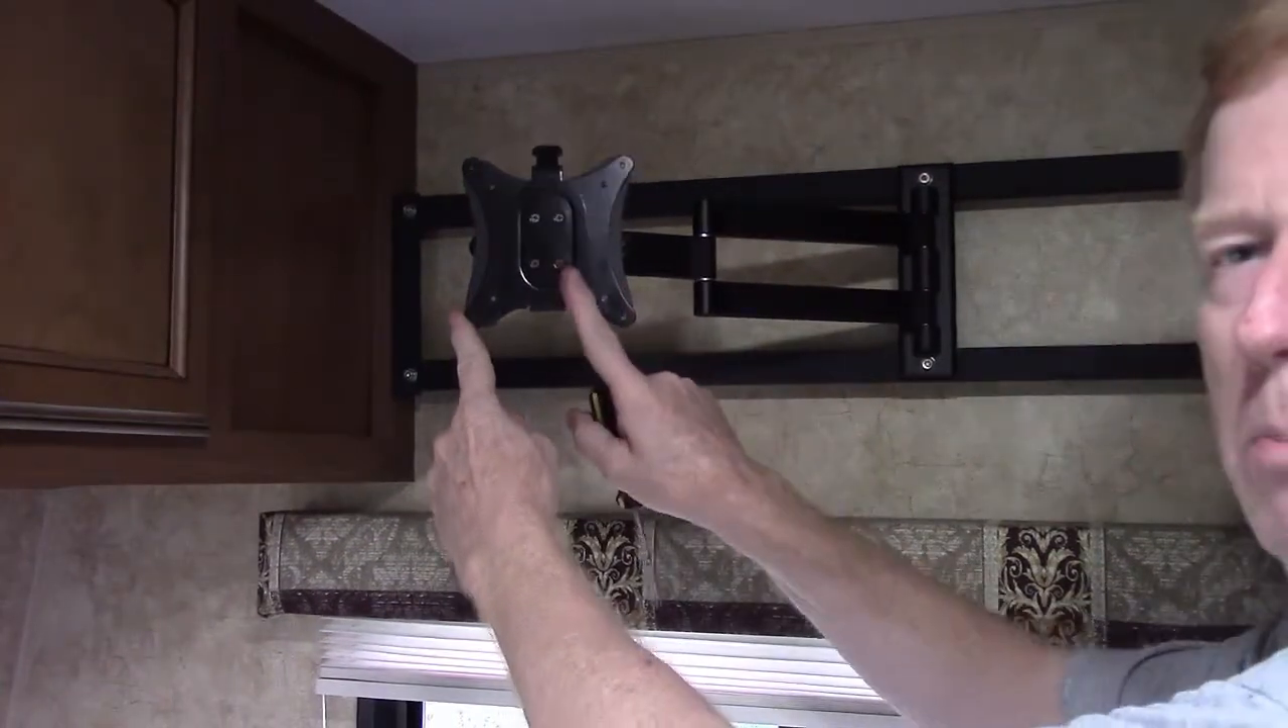So I have the quick release bracket mounted to the TV arm.